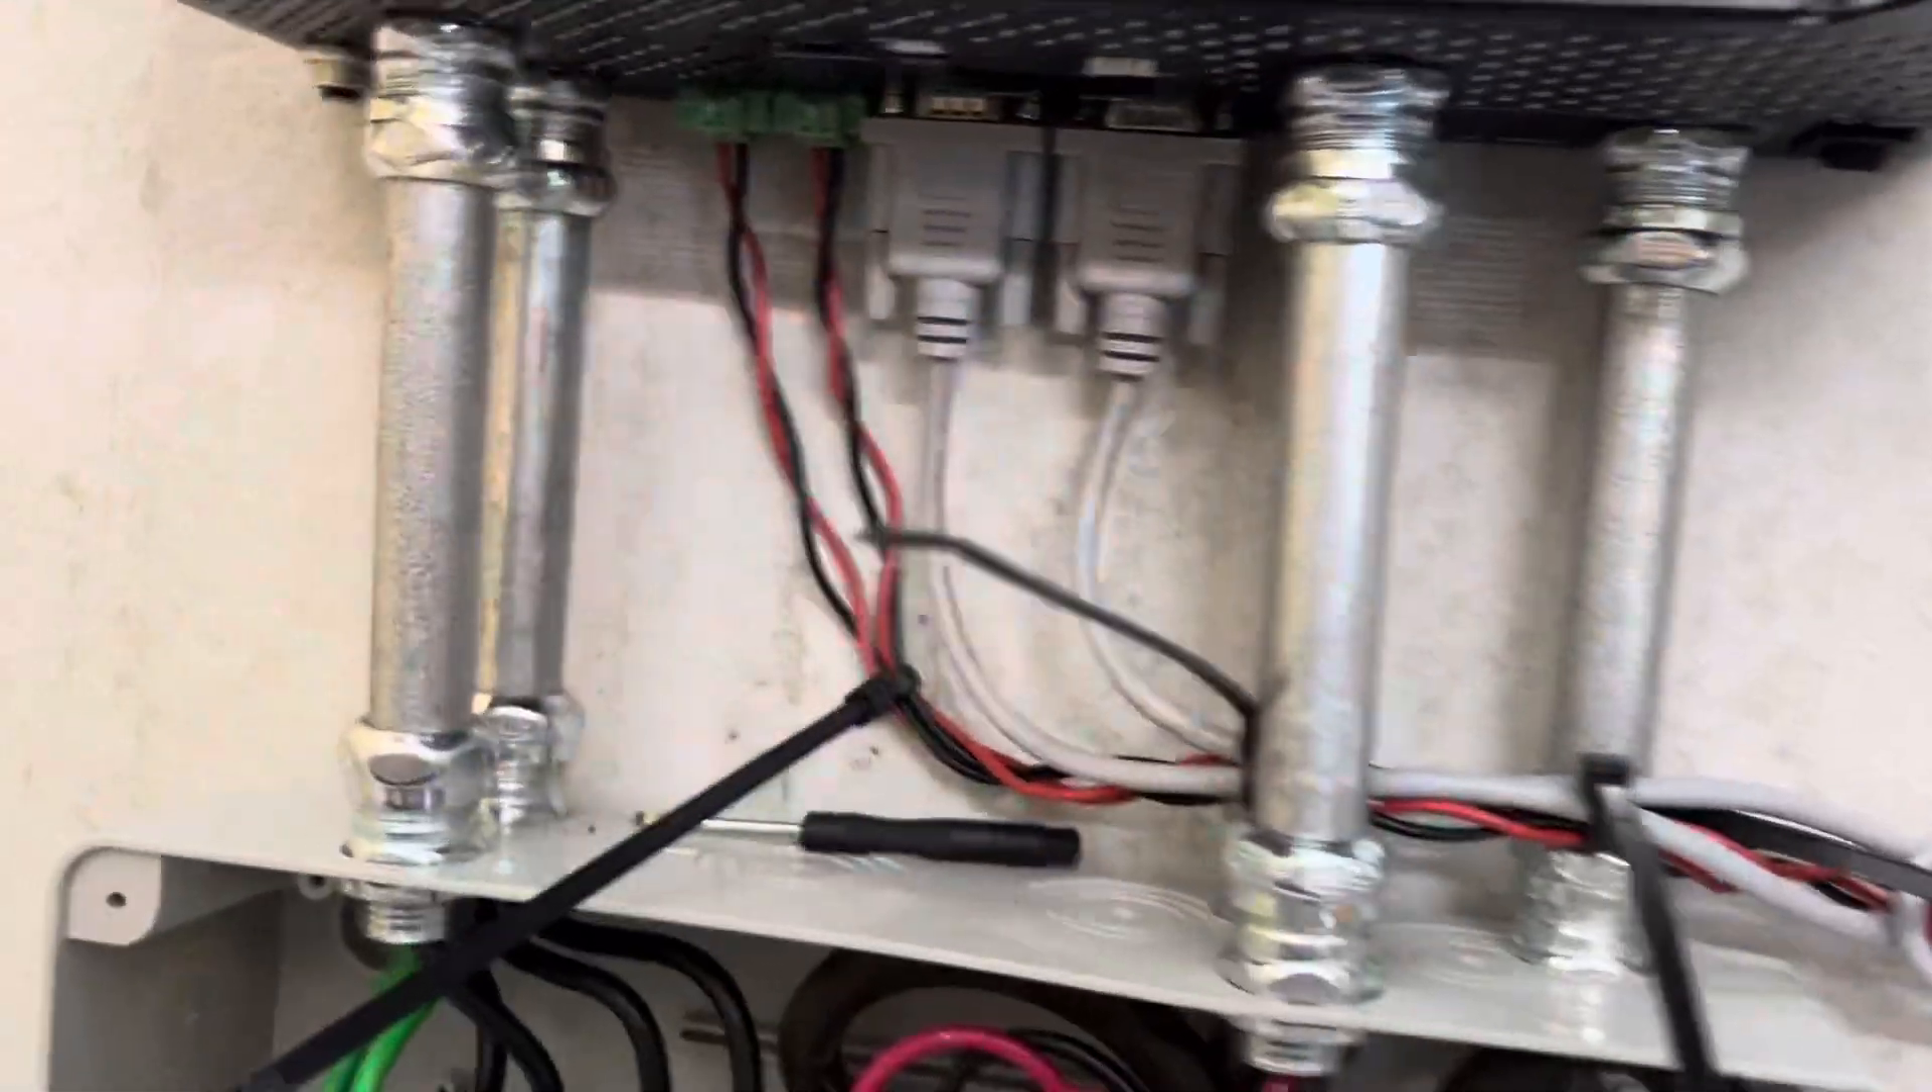All these special control wires here have connectors on them so I wasn't able to put those in conduit.